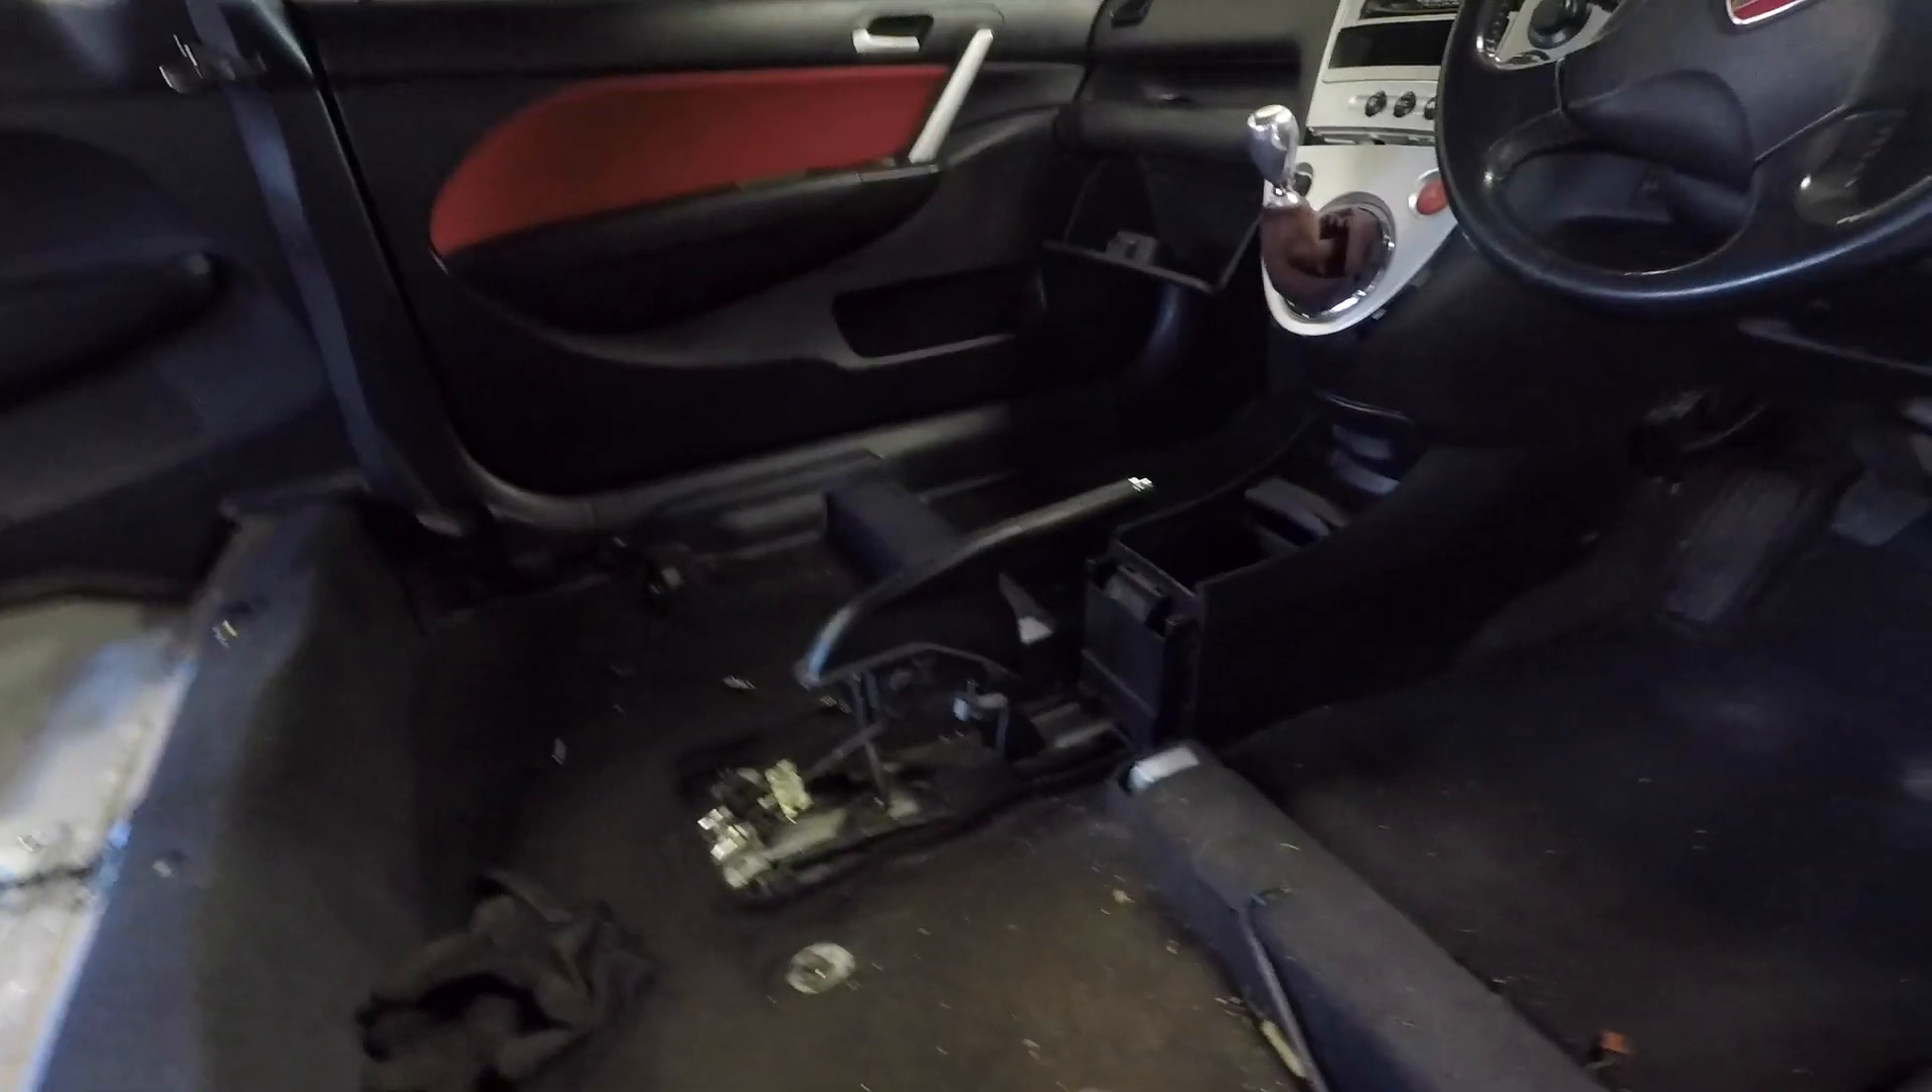Um we still got to take the doors off.